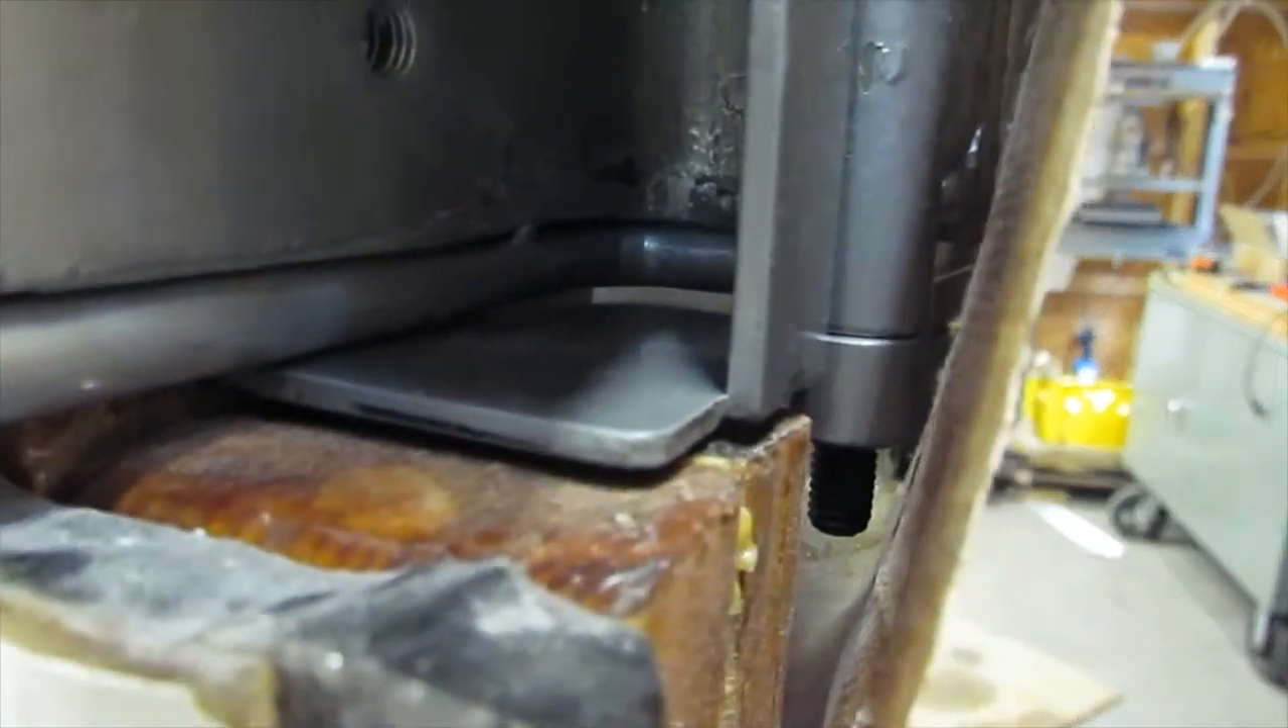I don't have the nut on the bottom one, but I have tested it, and I can put that in there.